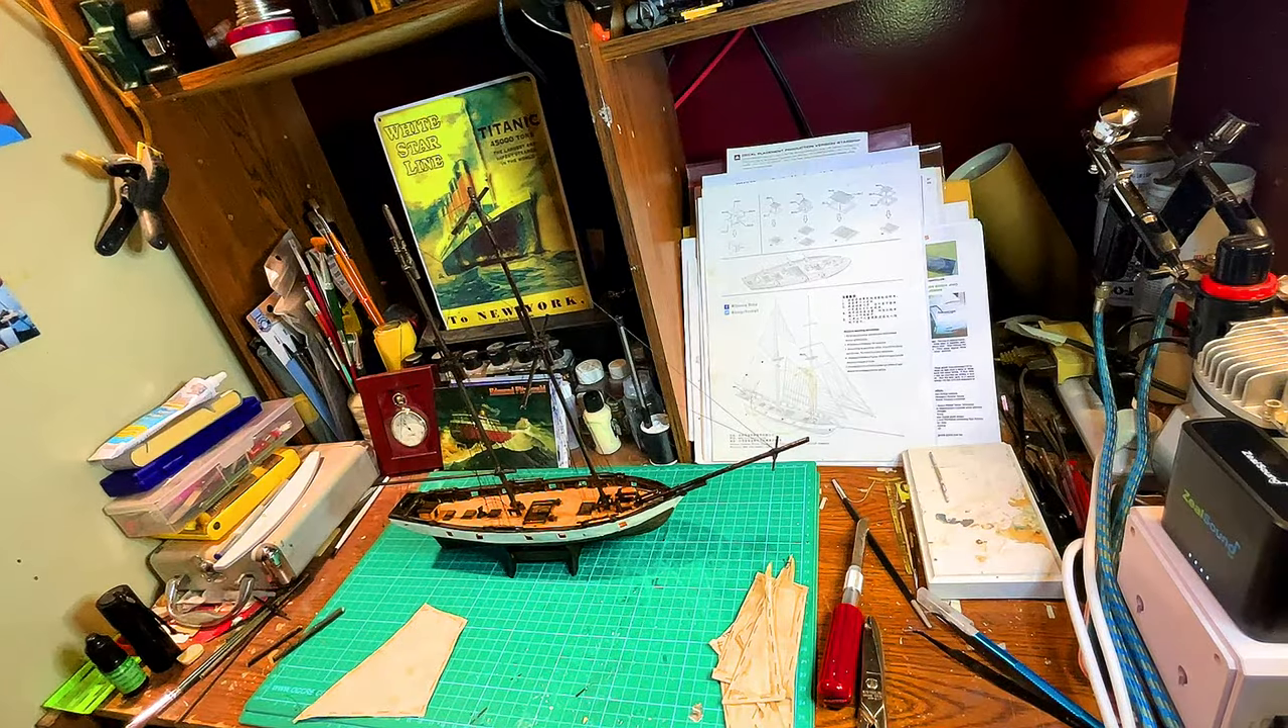And when it comes to the ship, really the only thing we've got left to do is put the sails.